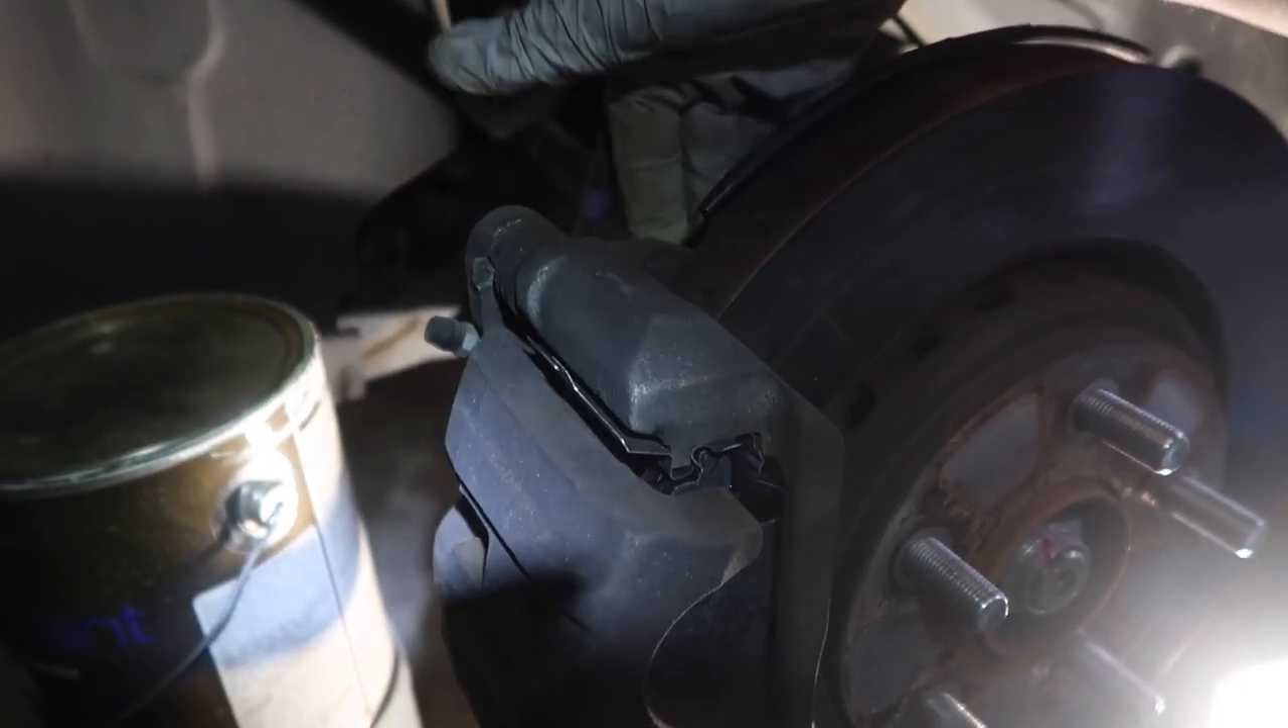All right next so we got the caliper back on definitely check on the torque specs.